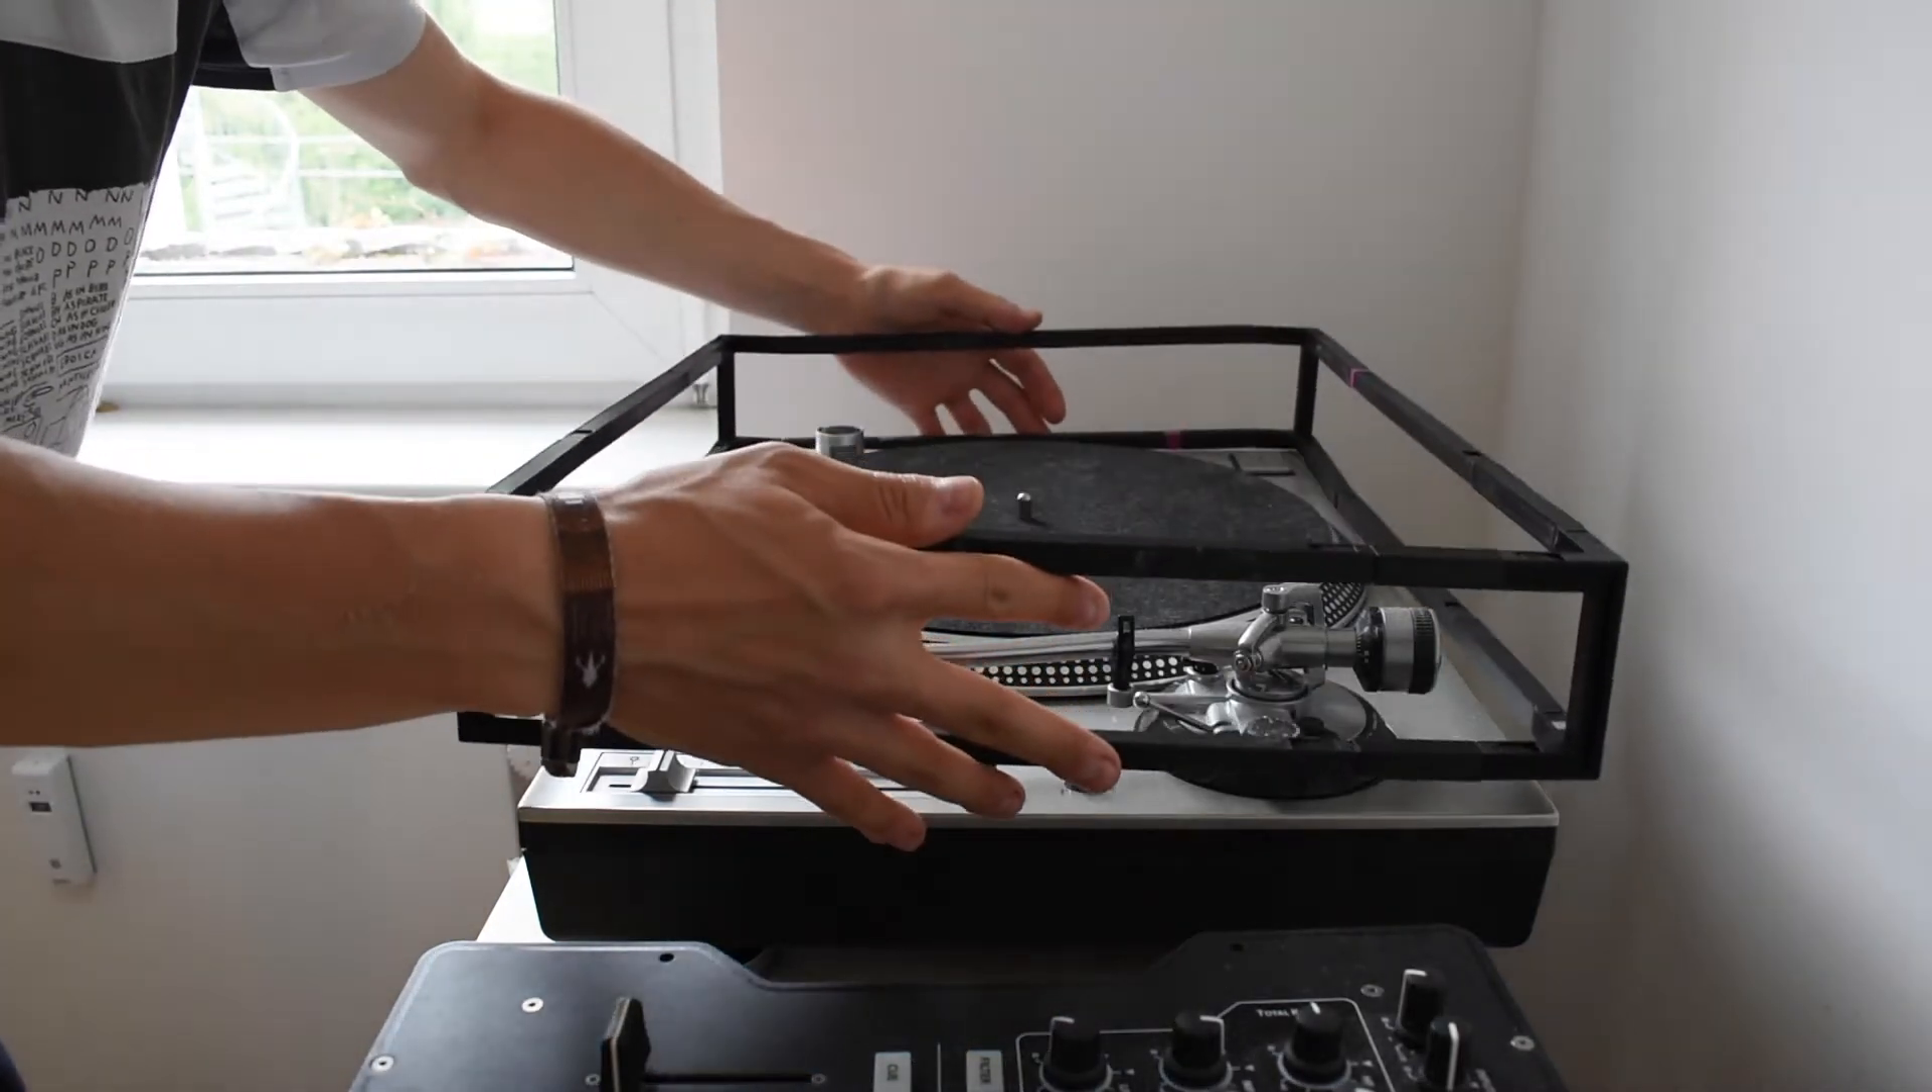All right so I just finished assembling the case or the skeleton at least.